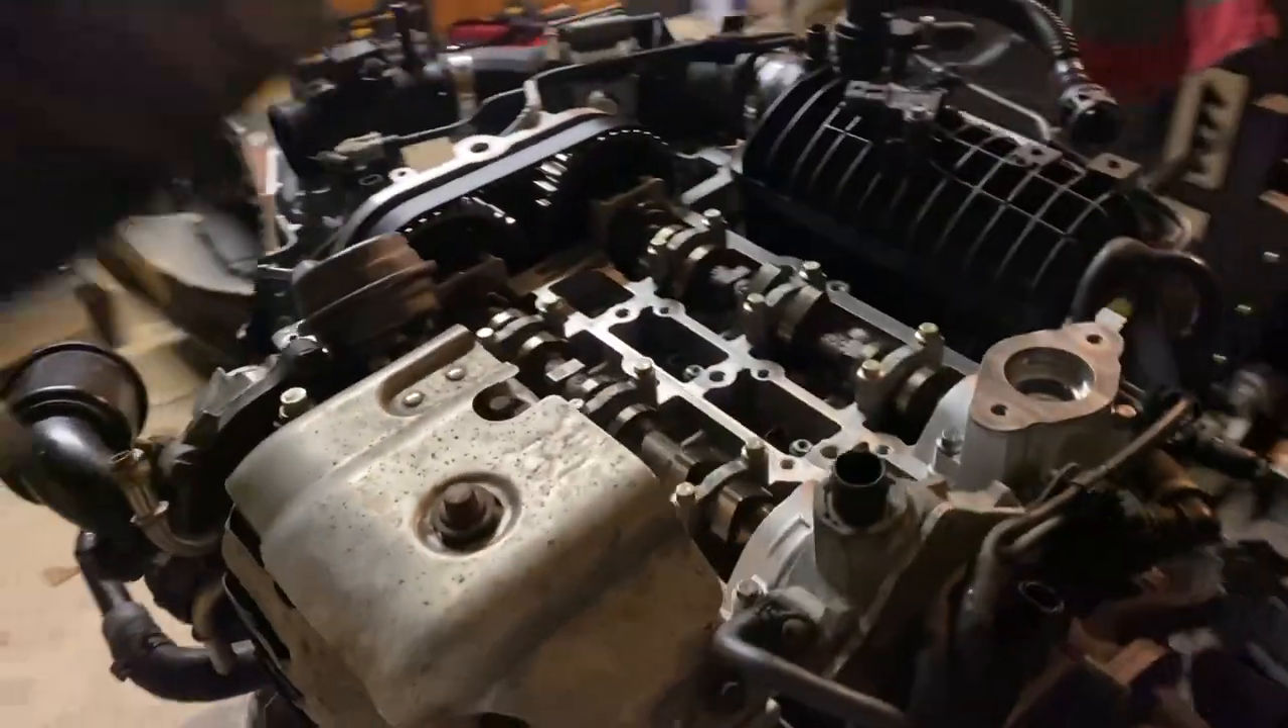That is the engine pretty much as back together as I want to get it before it goes back in the car there is one more thing I want to do and that is to fit the rocker cover.